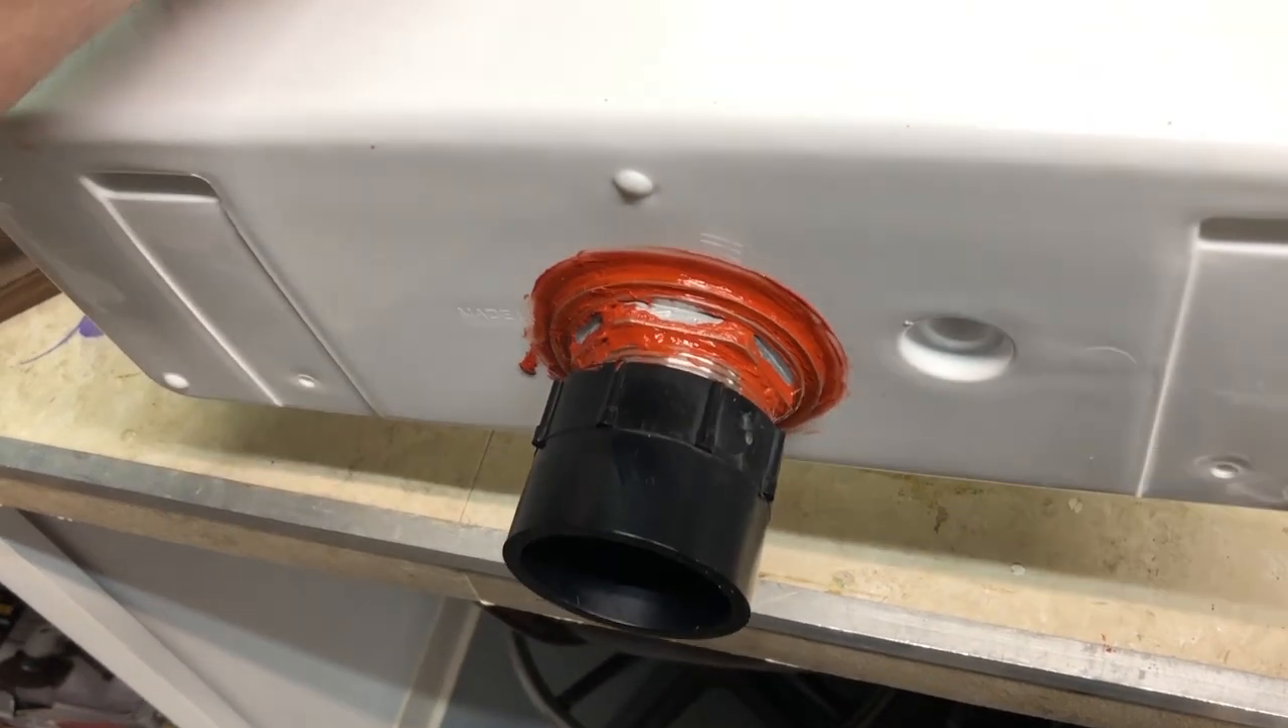Okay, so now I've got the PVC joint attached to the drain and we're going to go ahead and figure out where we're going to make our hole for this insert here.